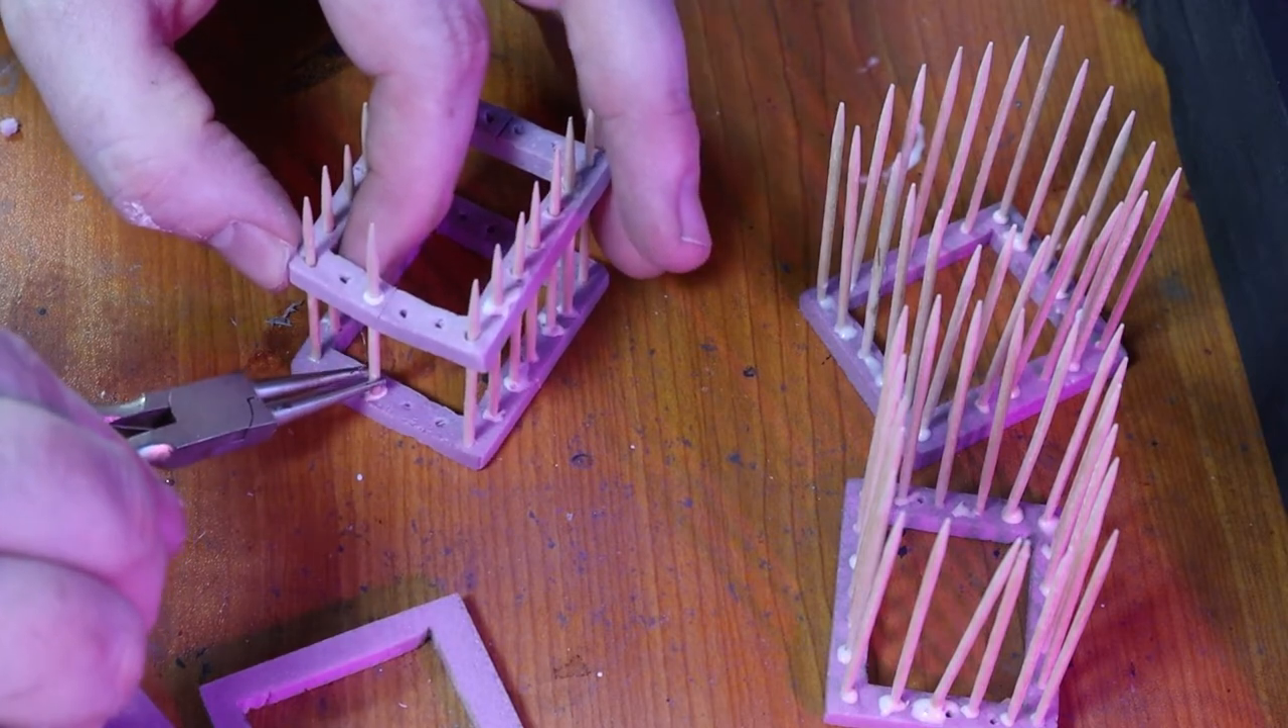I've drilled the holes and in the rectangles and just slid the toothpicks all the way through.